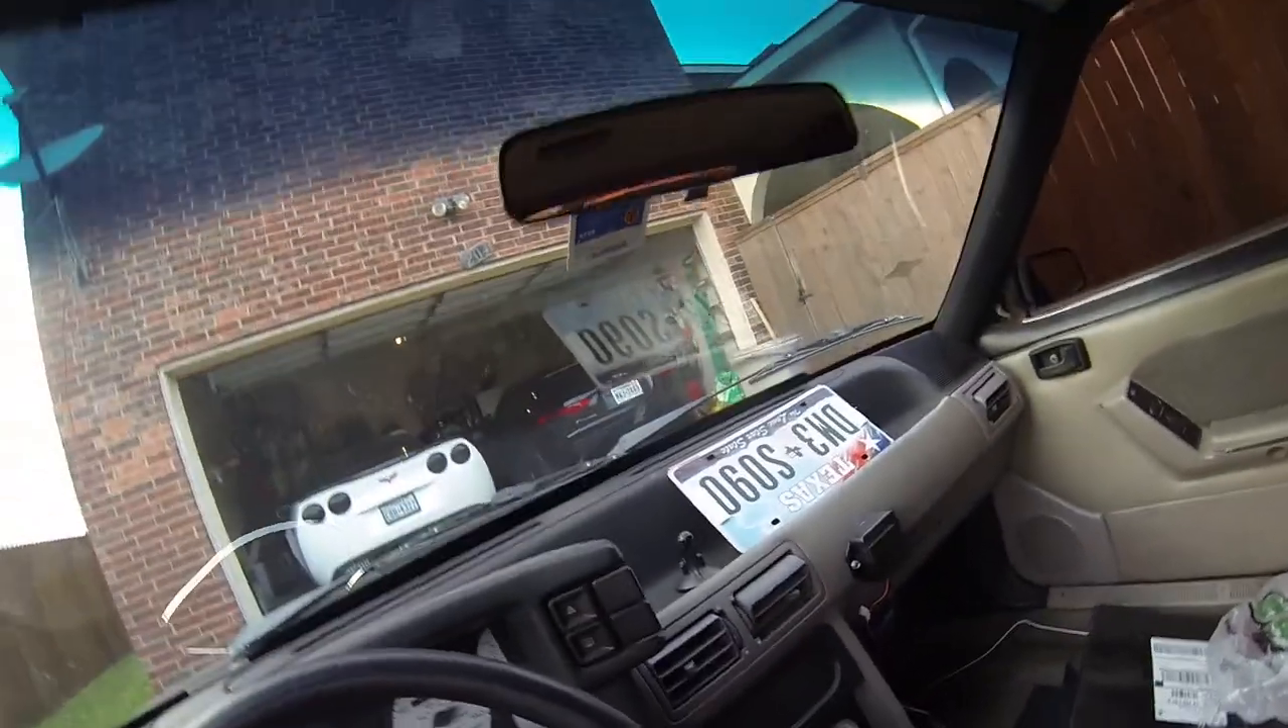Okay yes we got the new mirror mounted.